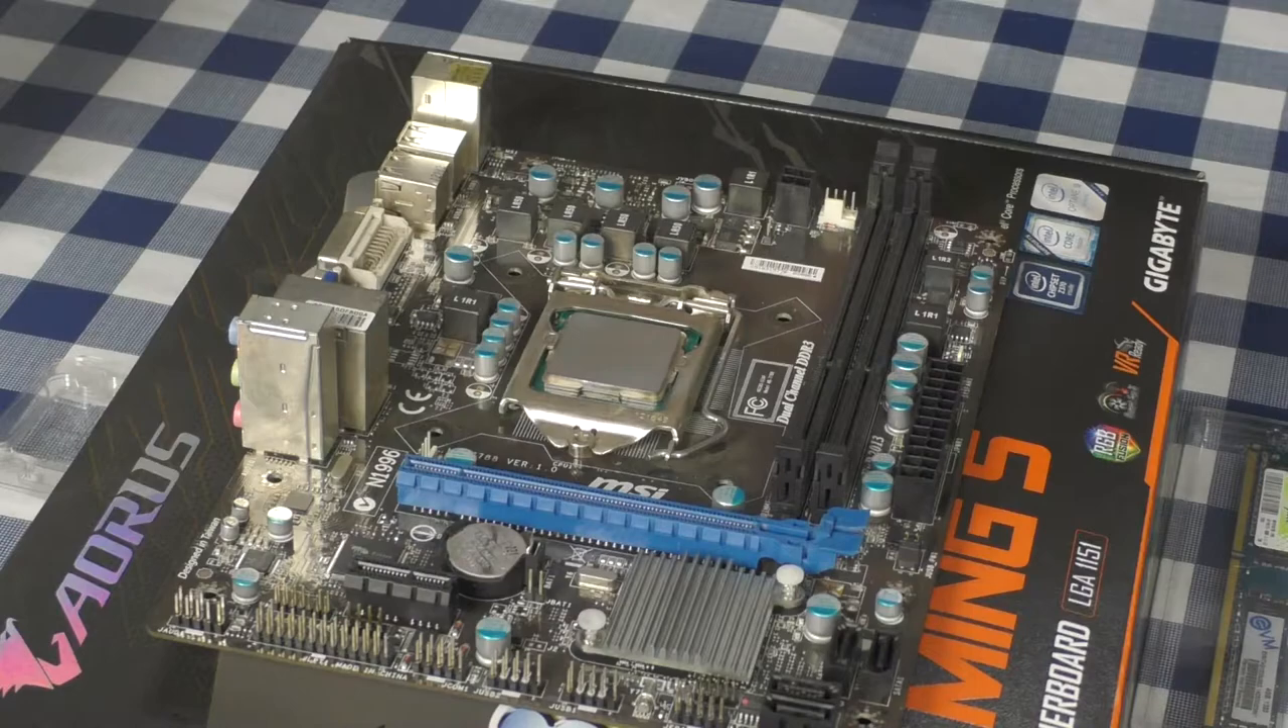Now the cpu is seated.